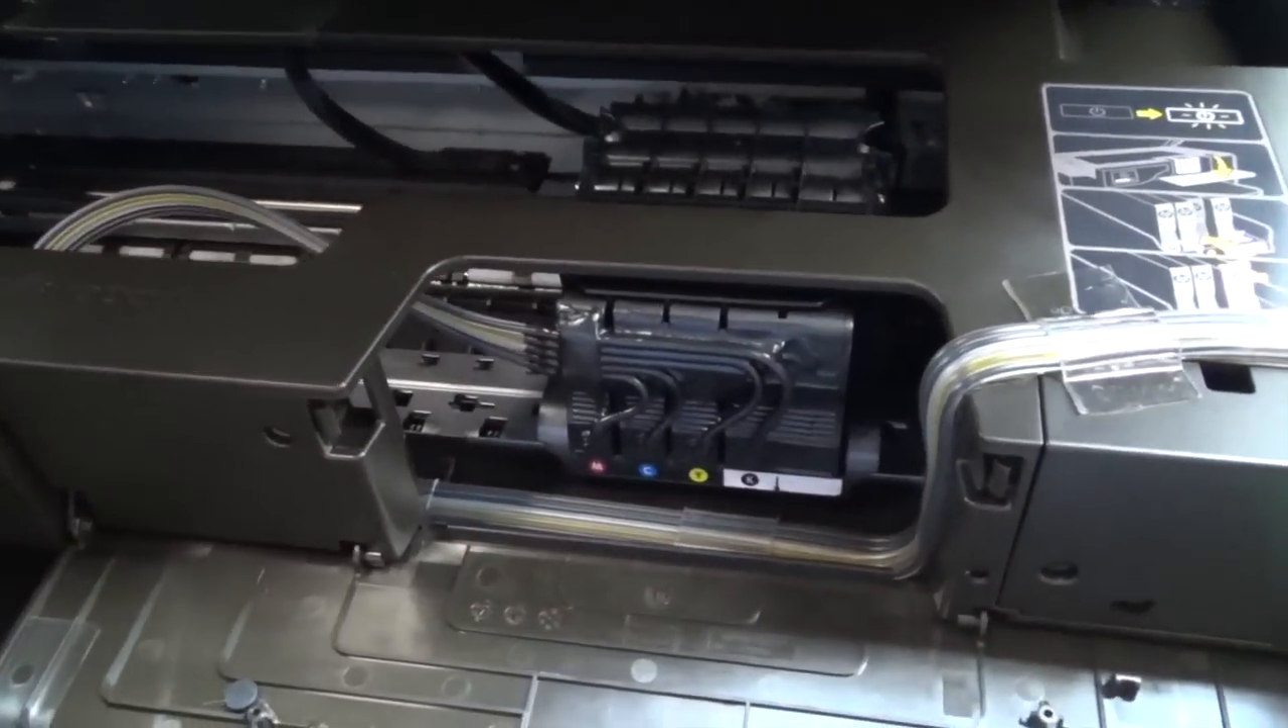Olha, os cartuchos já estão todos instalados aqui, tudo certinho.